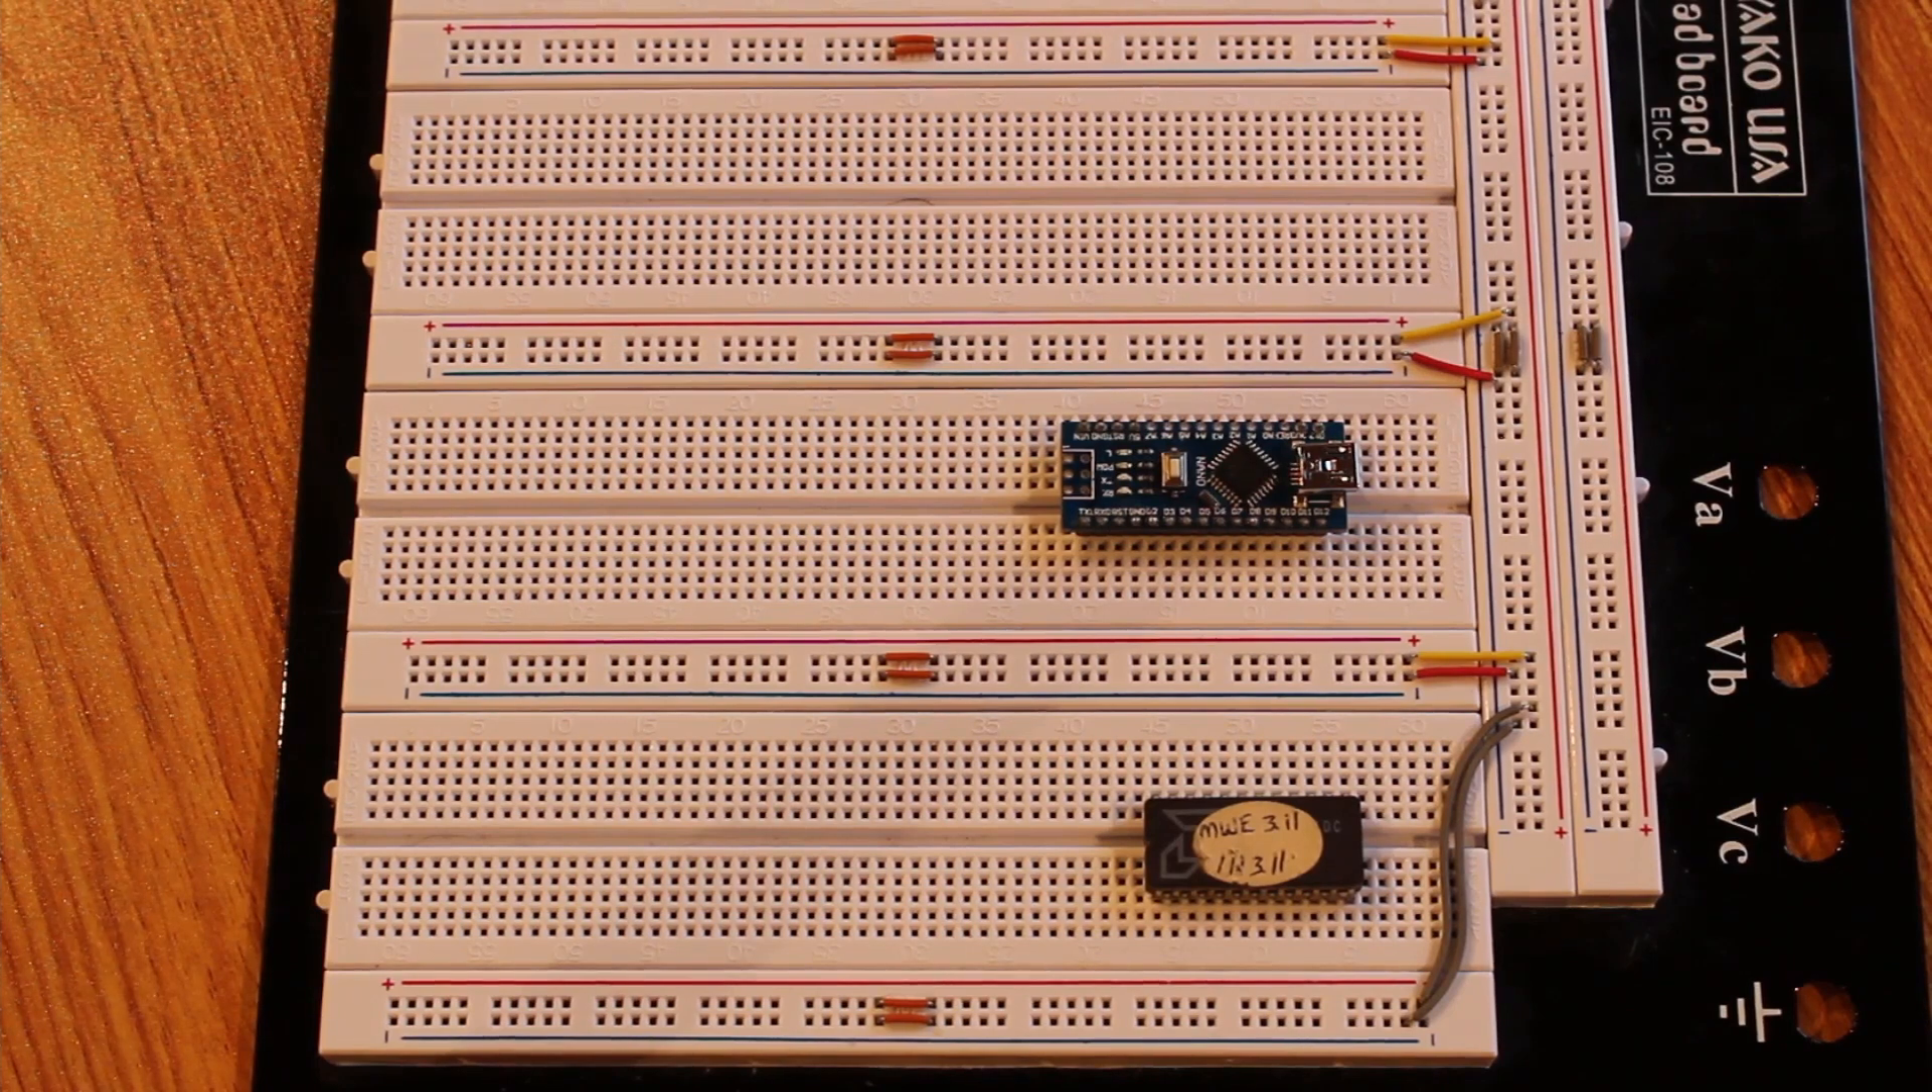All right I've got my breadboard here and I've got two things populated on it already.